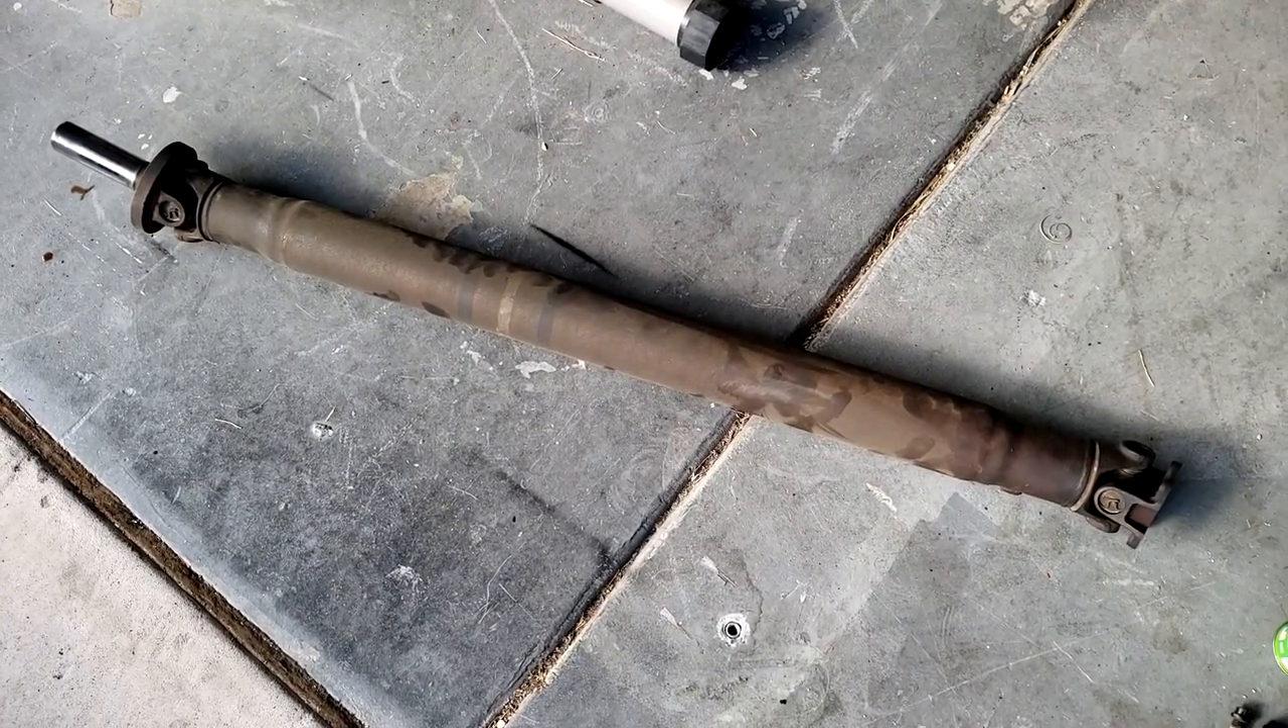So here's our drive shaft pulled from the car.